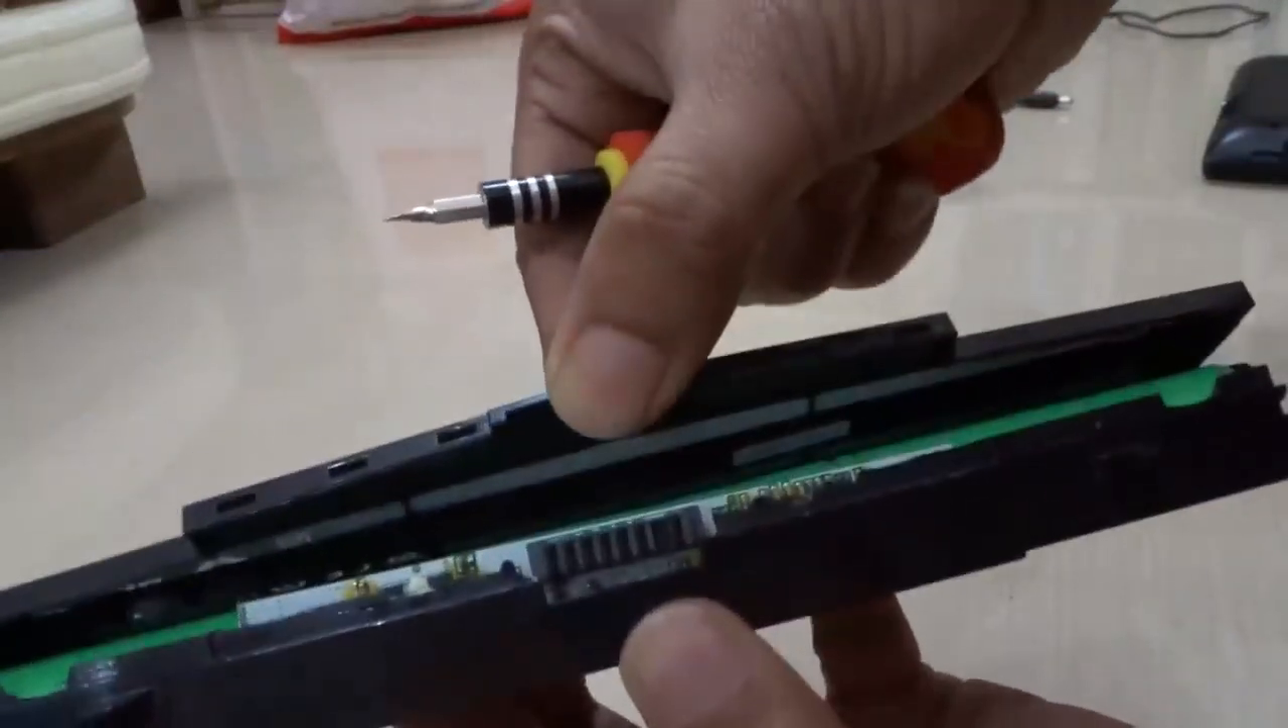You can see from here, I have opened the battery.